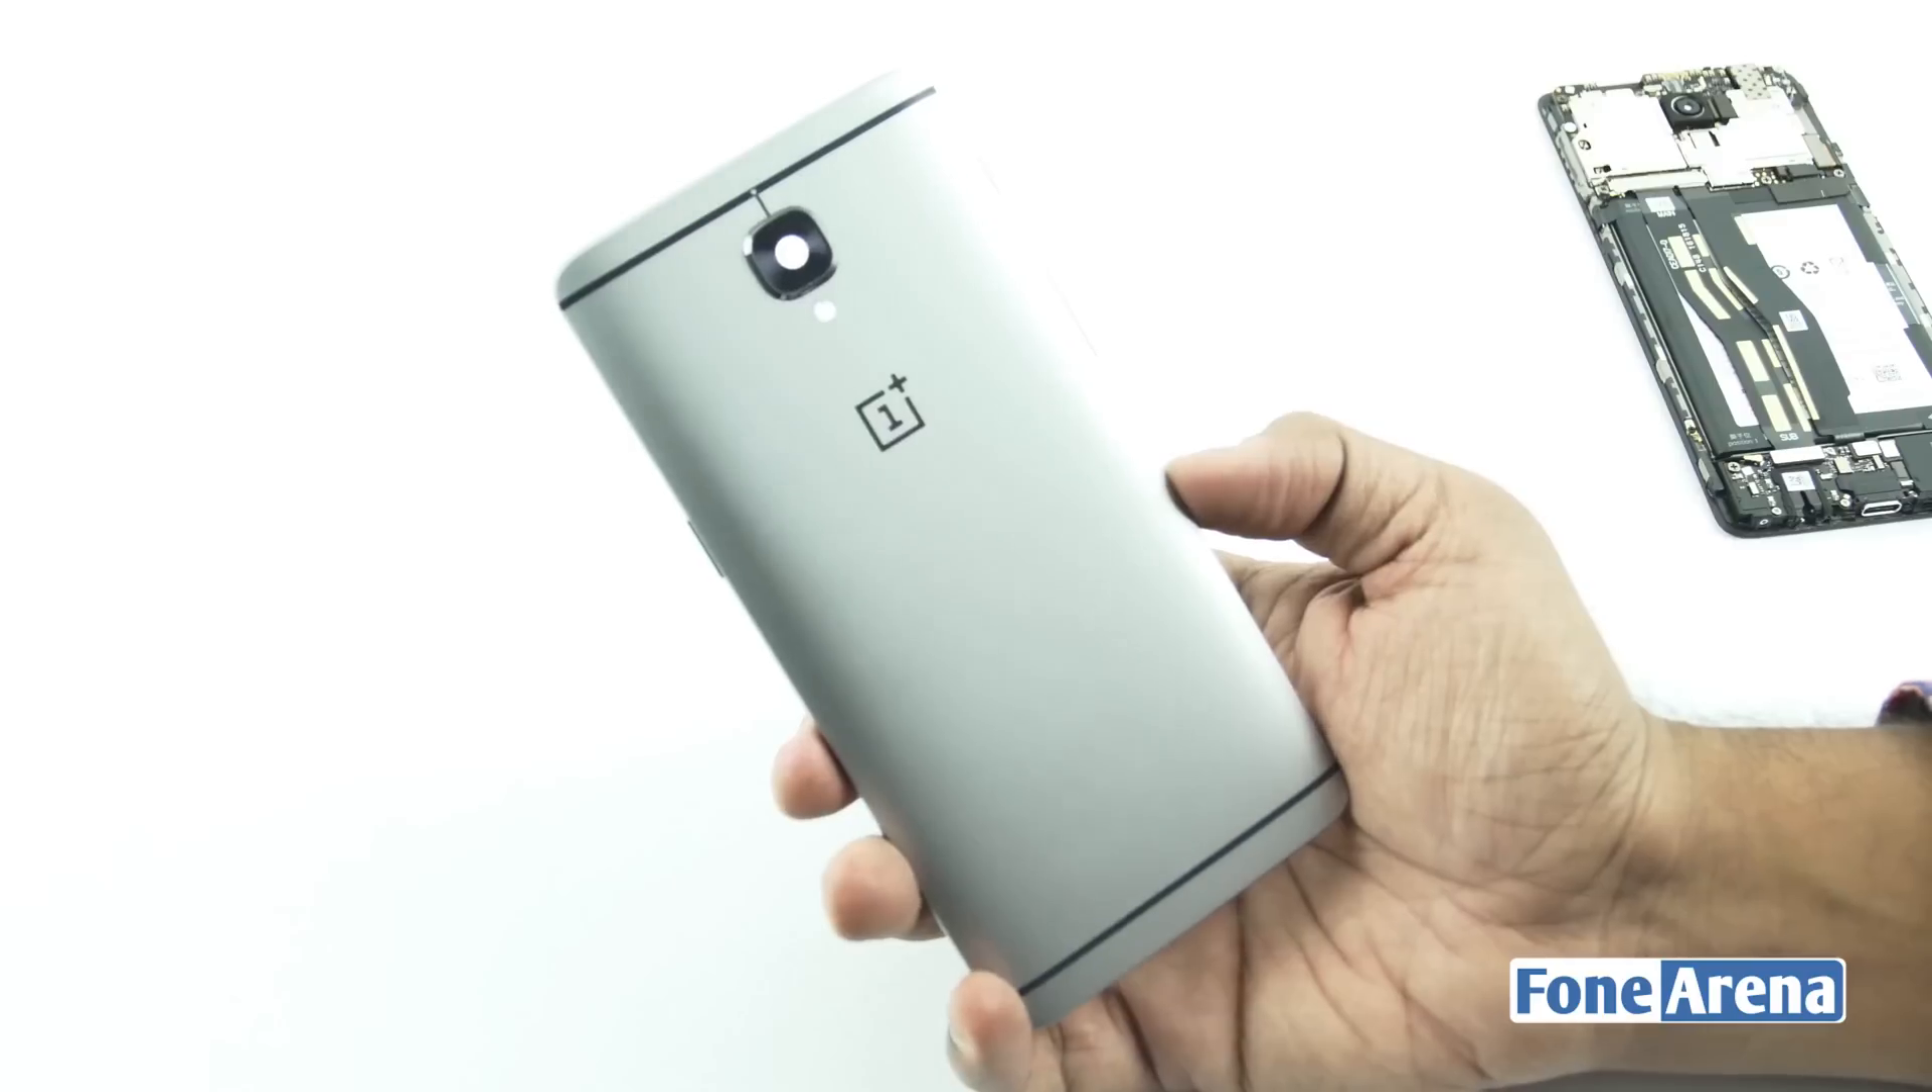After a bit of prying with our tools, the back cover comes off loose.